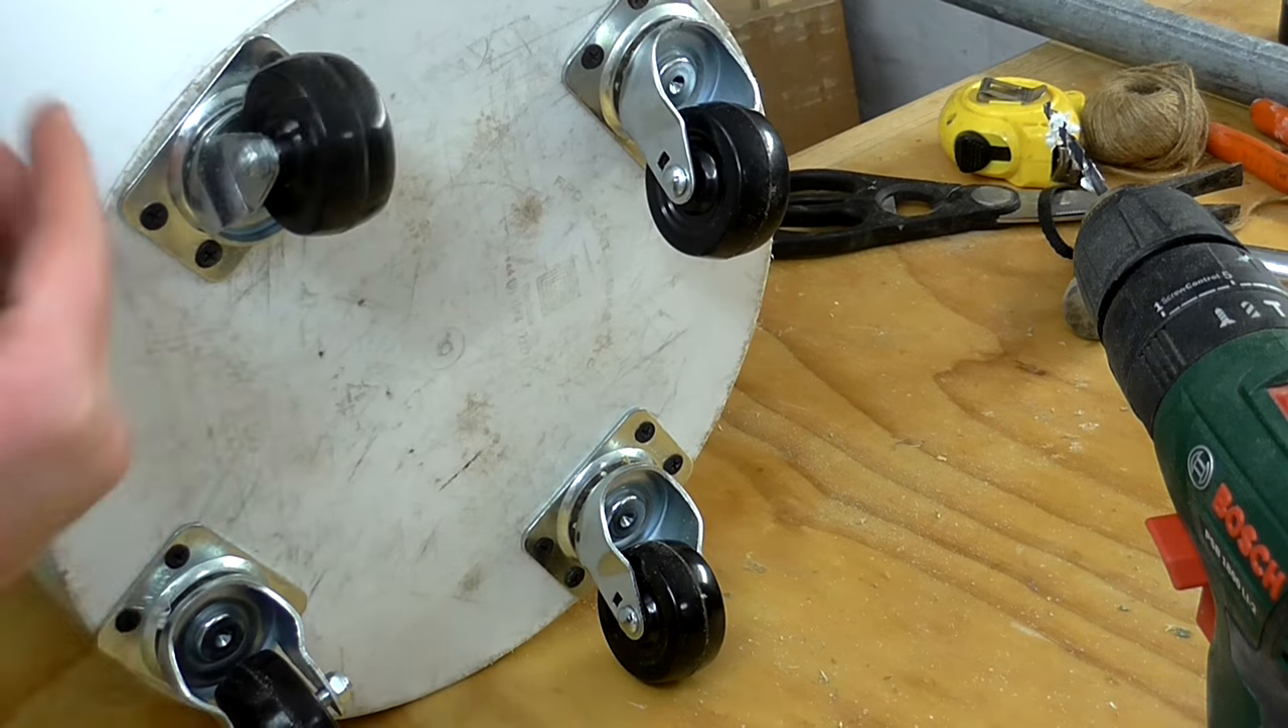That's all four casters added now.